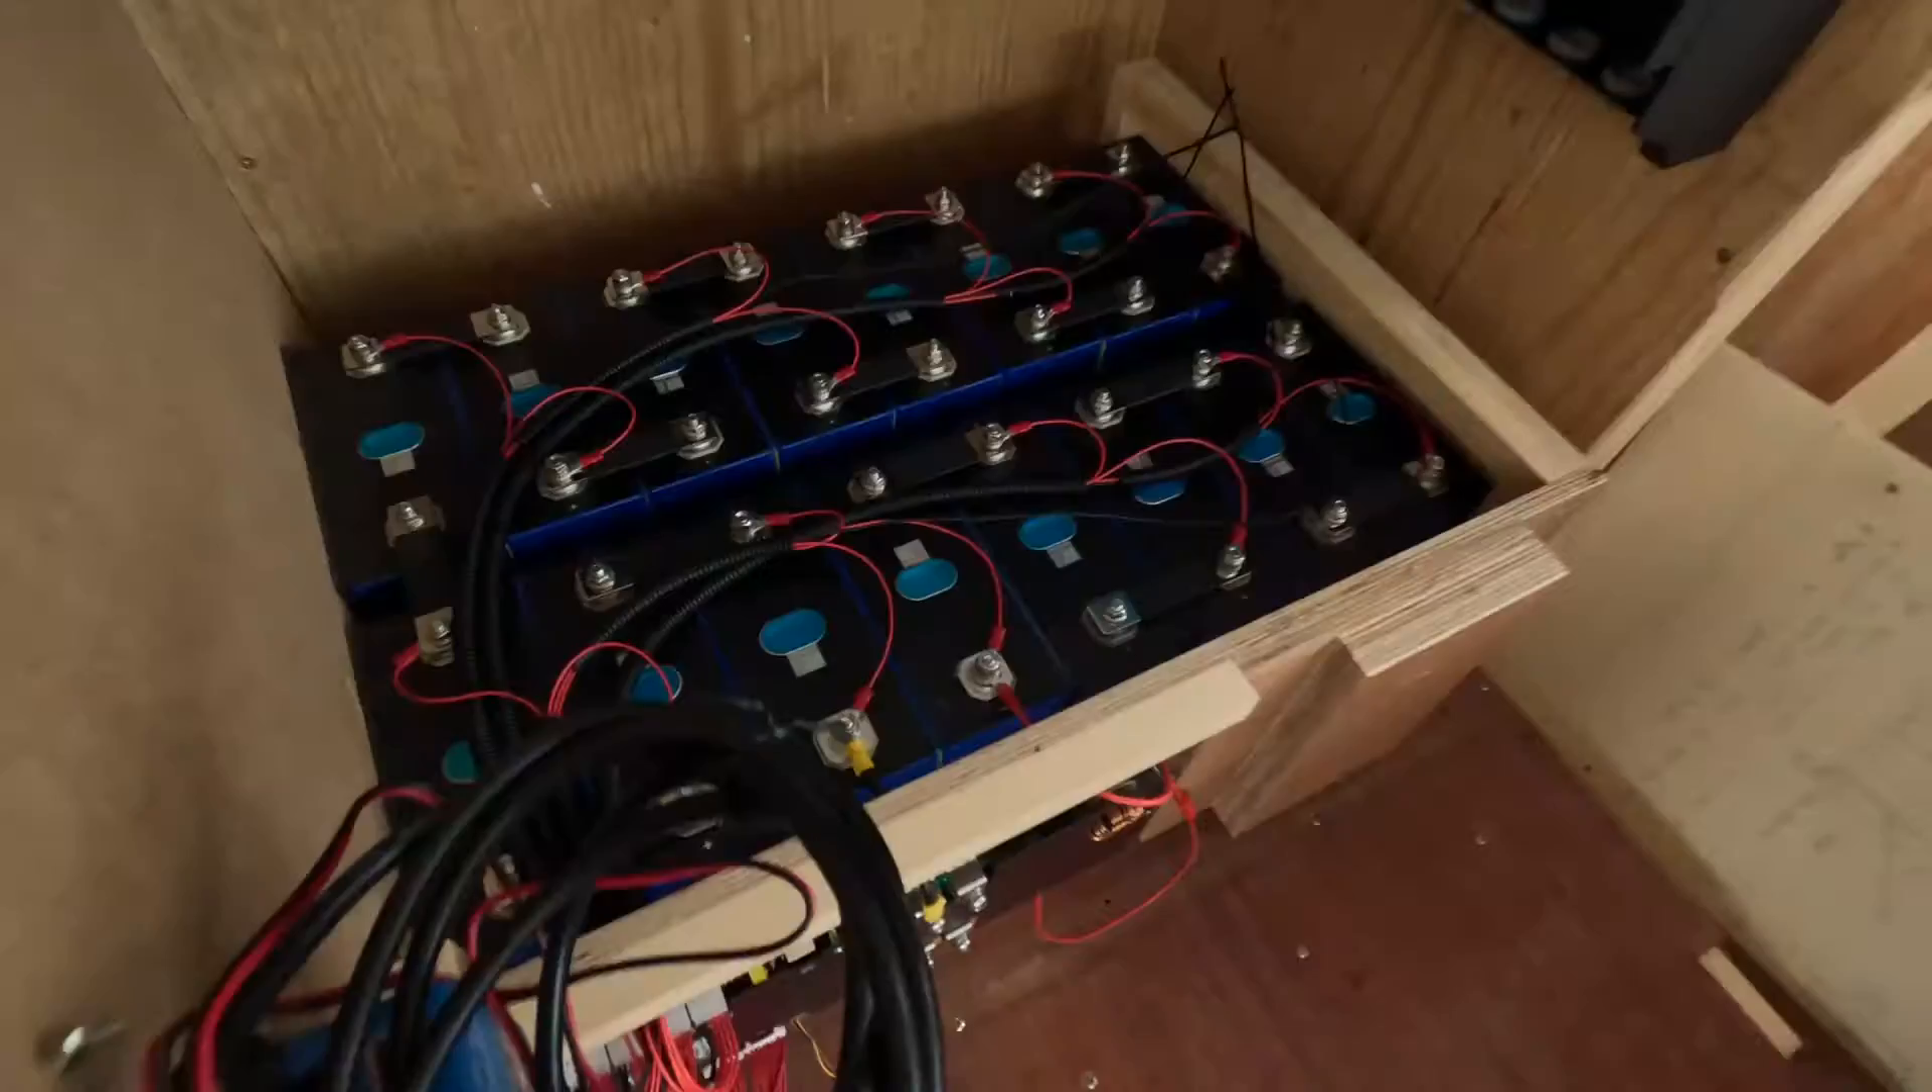Okay so all the cell wiring are now done.